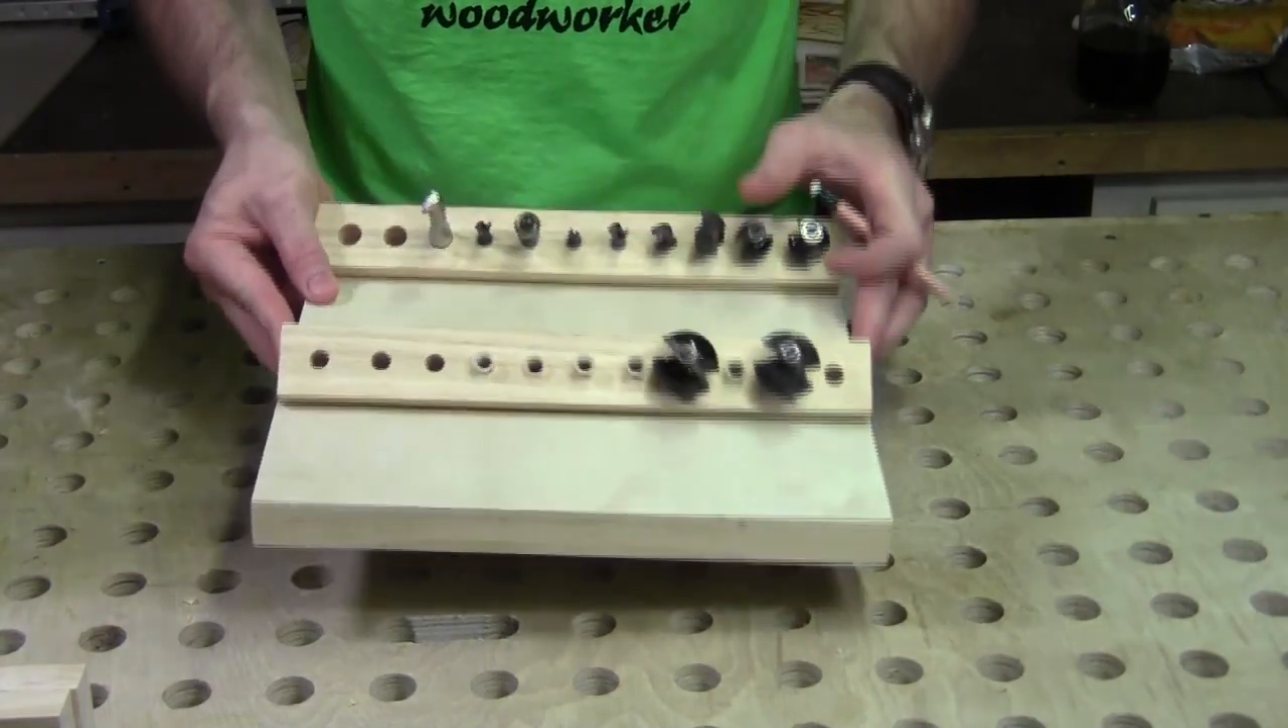The dividers that you saw me cut earlier on the table saw, I went ahead and attached to the false panel.